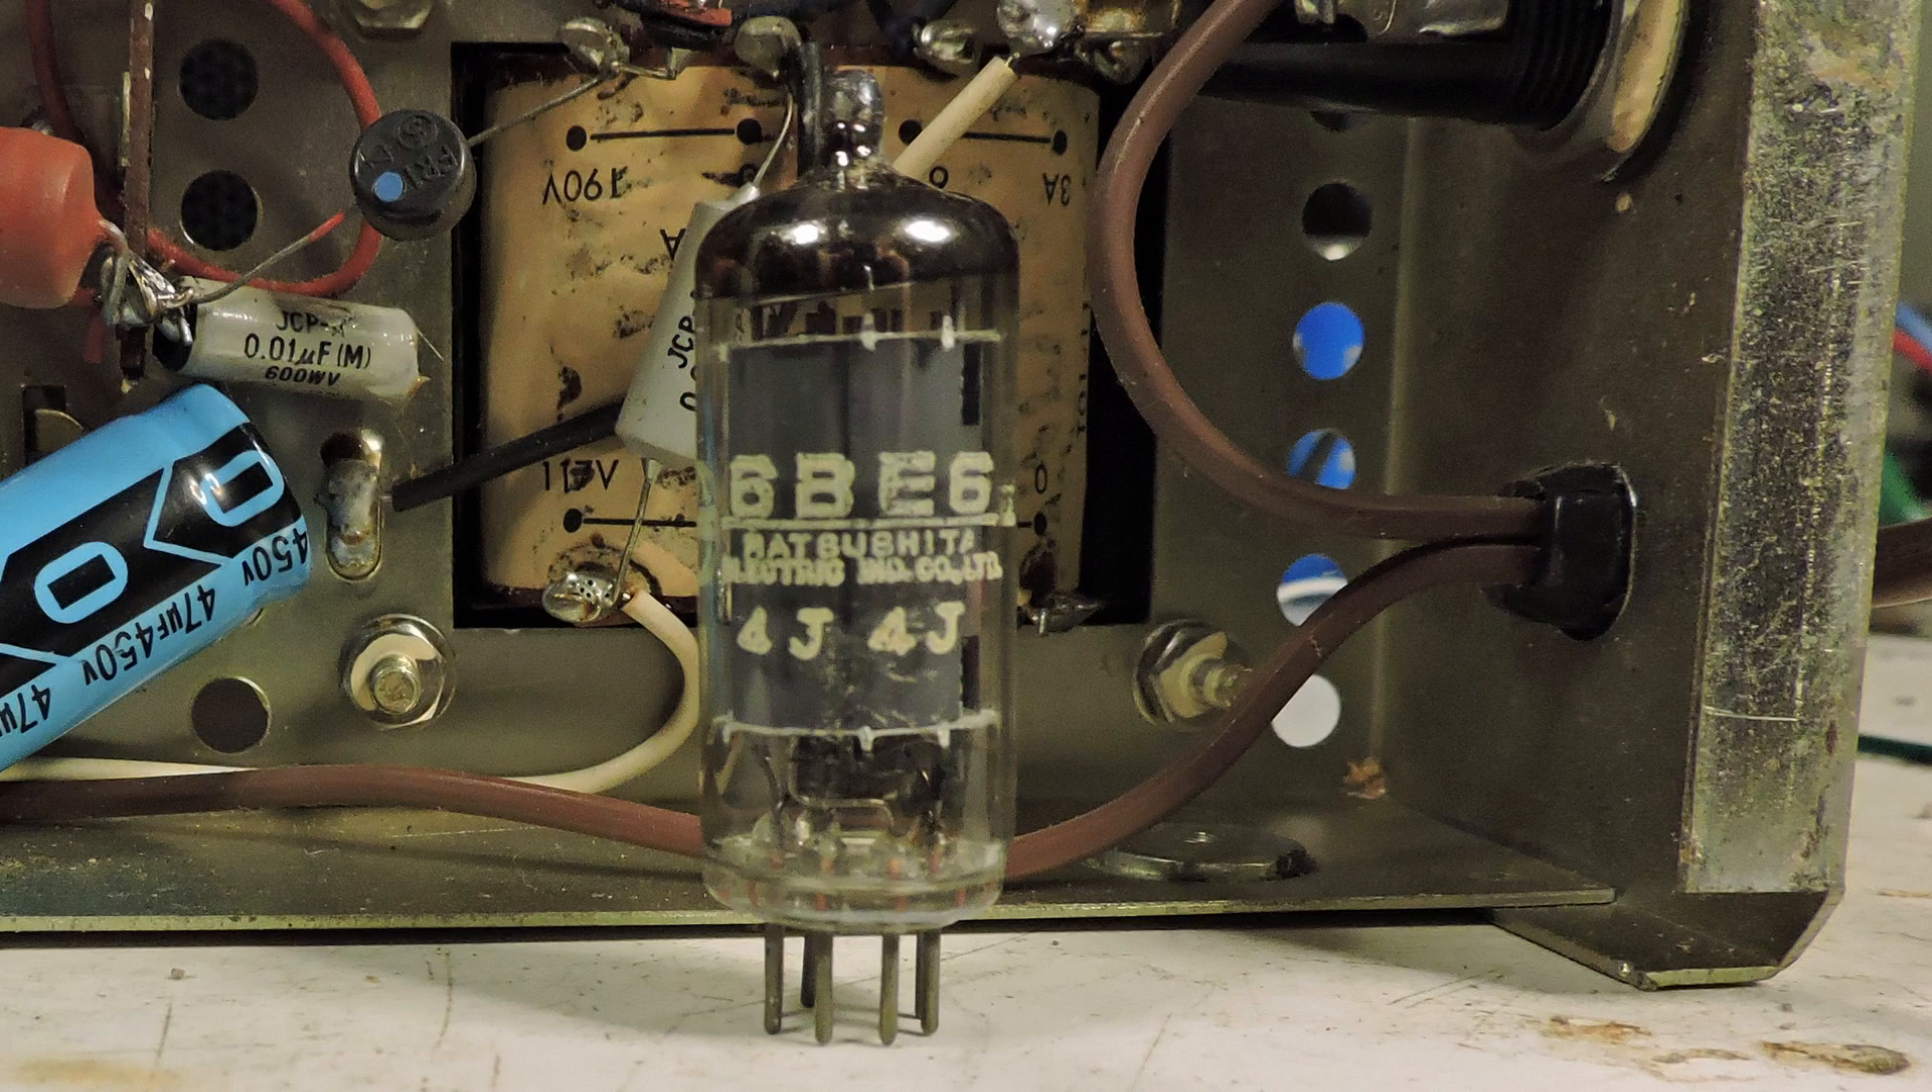Here I've pulled out the oscillator tube.